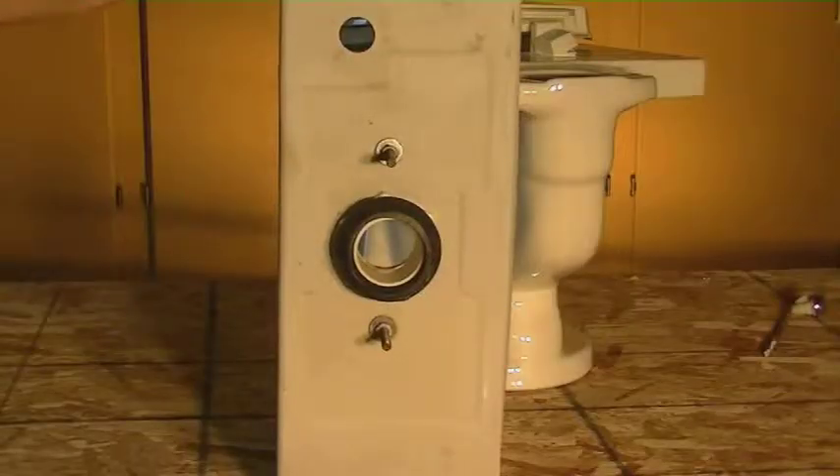Now that we have the tank off, you can see this is the seal that seals the tank to the toilet bowl itself.